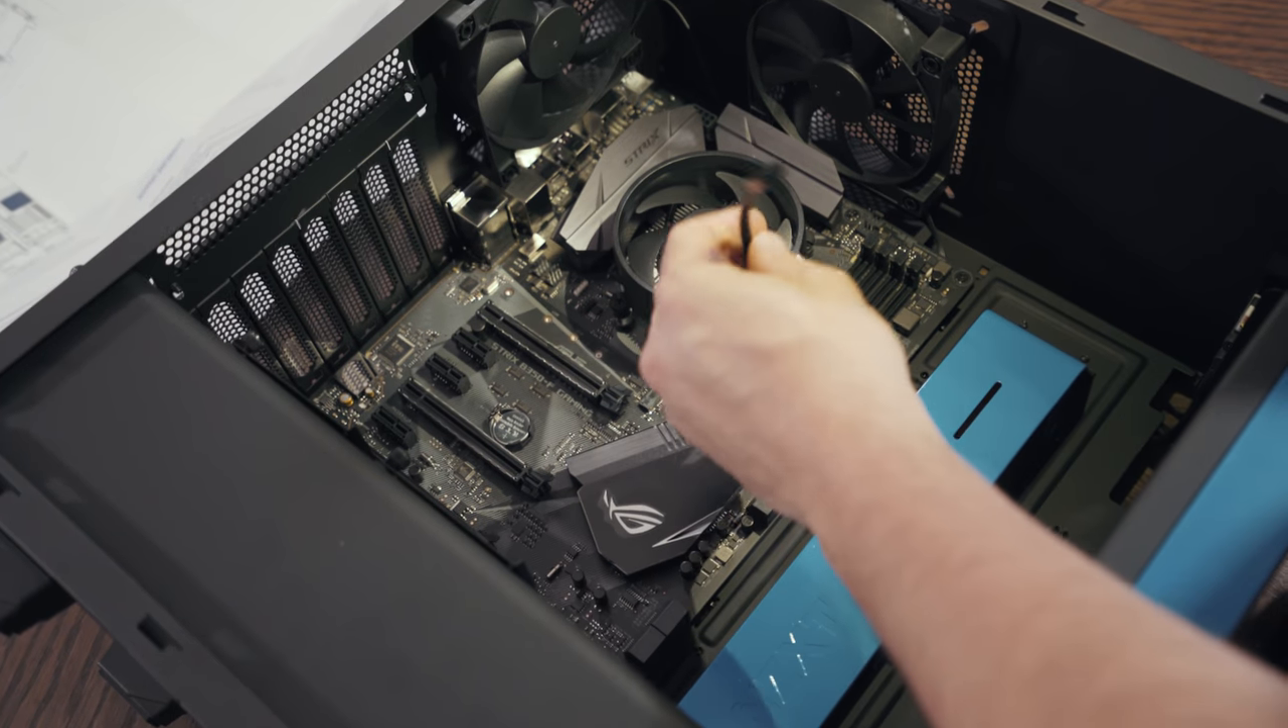Now that the CPU cooler is installed, we need to run the power cable for the CPU cooler right here.